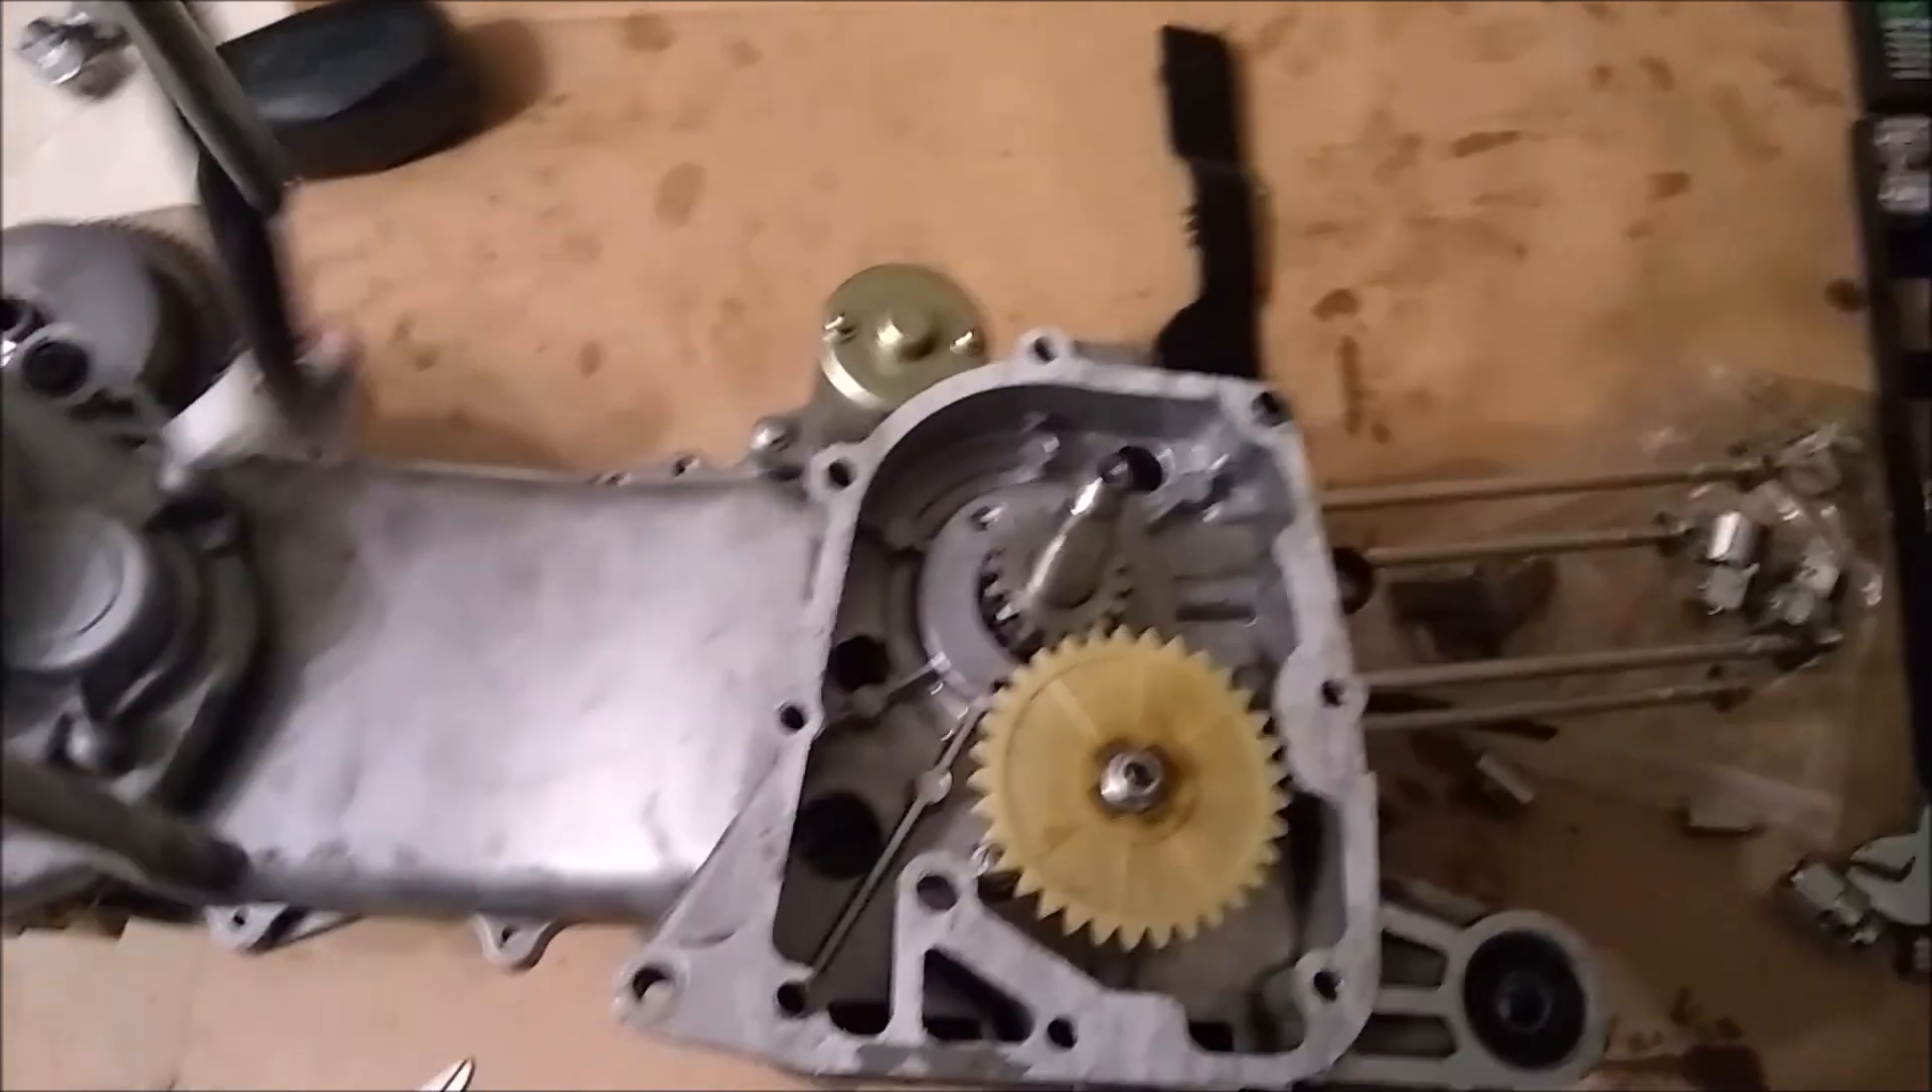But I got the oil pump back in, and the gear, and this cover is ready to go back on.